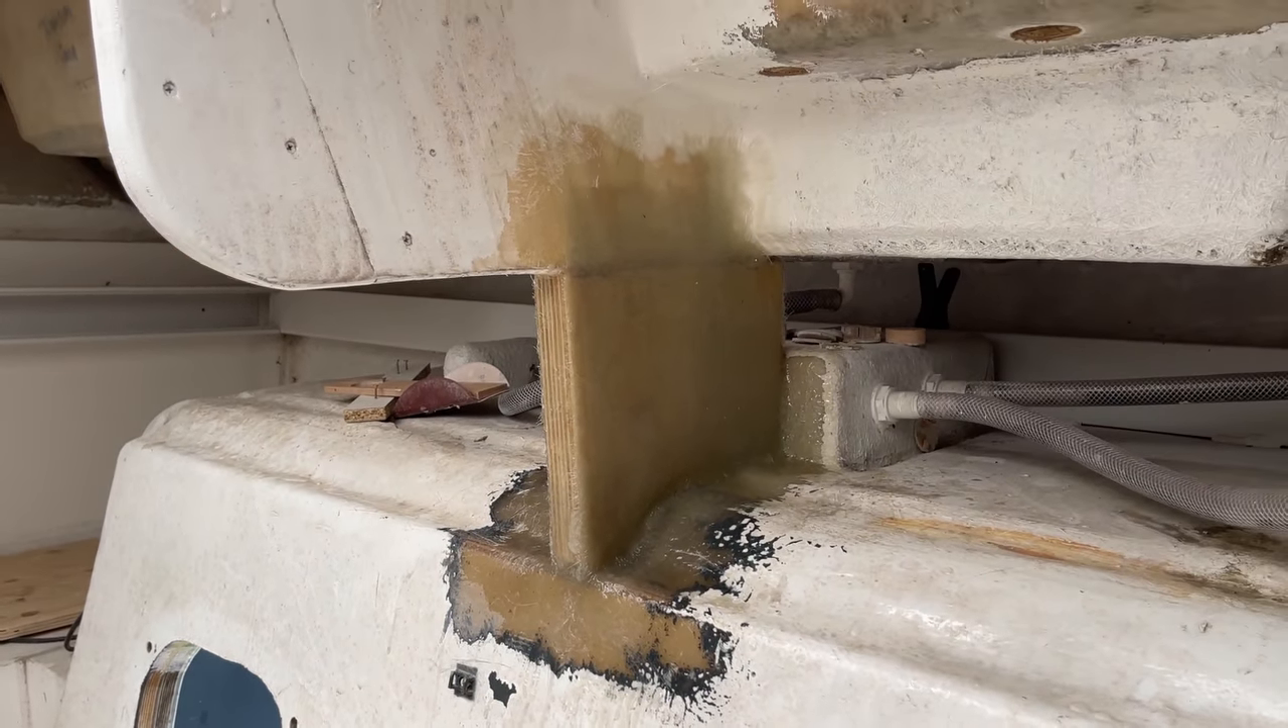So our transom brace is all now glassed in.